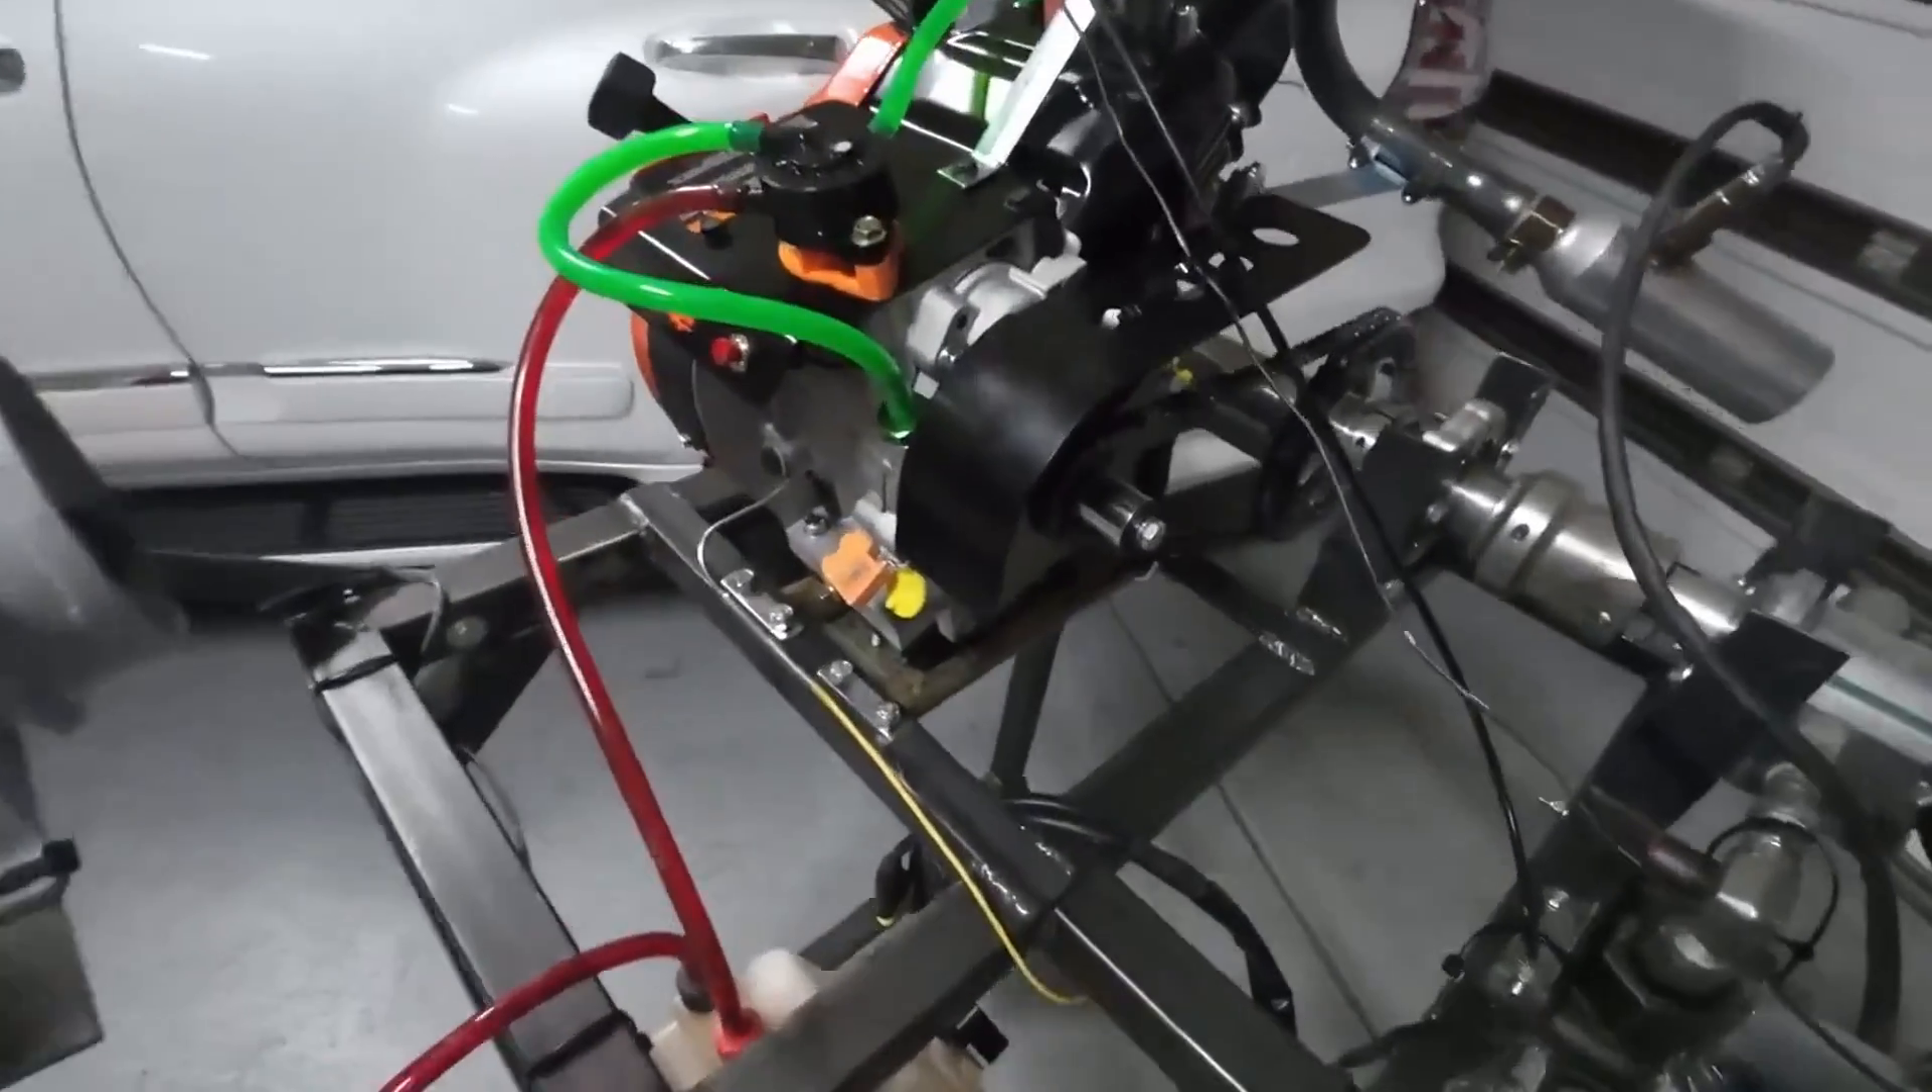What's up YouTube, Jeff Robbins back with our 206 break-in video and as you can see I've got the engine mounted up on the dyno ready to go.